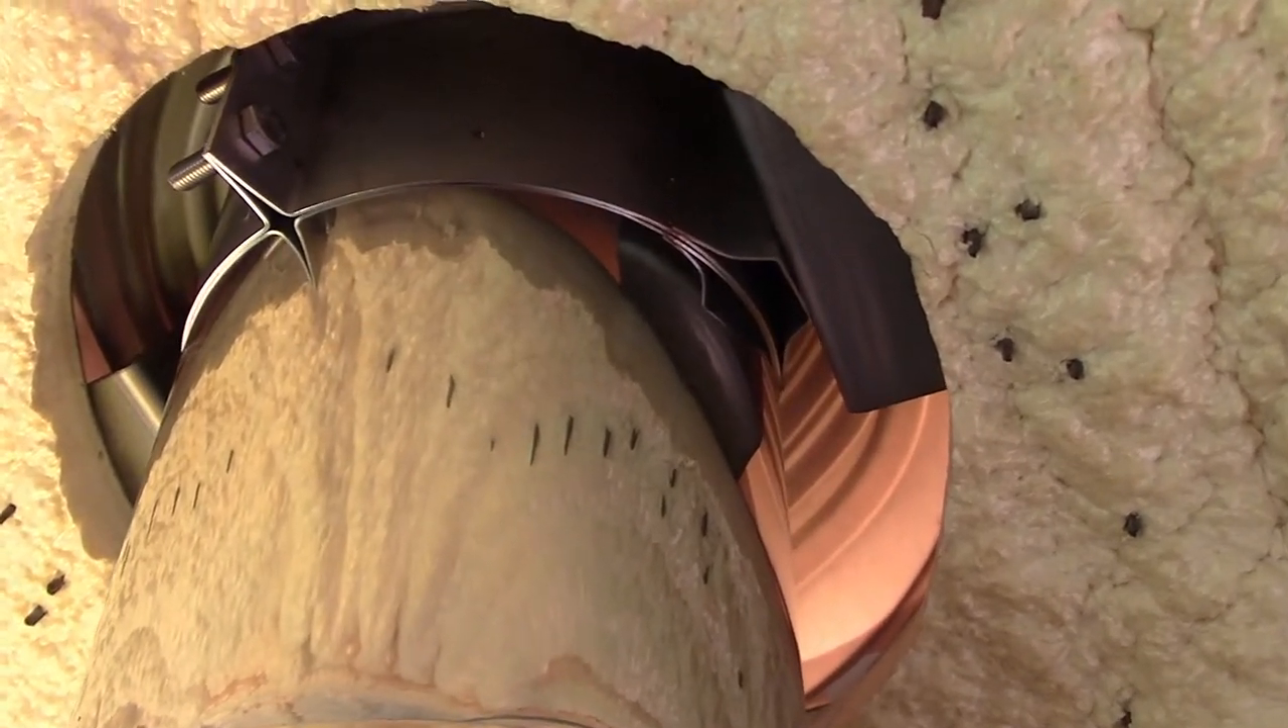You can also see all of the screws poking through that we put into the pipe boot, though those will be hidden when we eventually finish the ceiling.